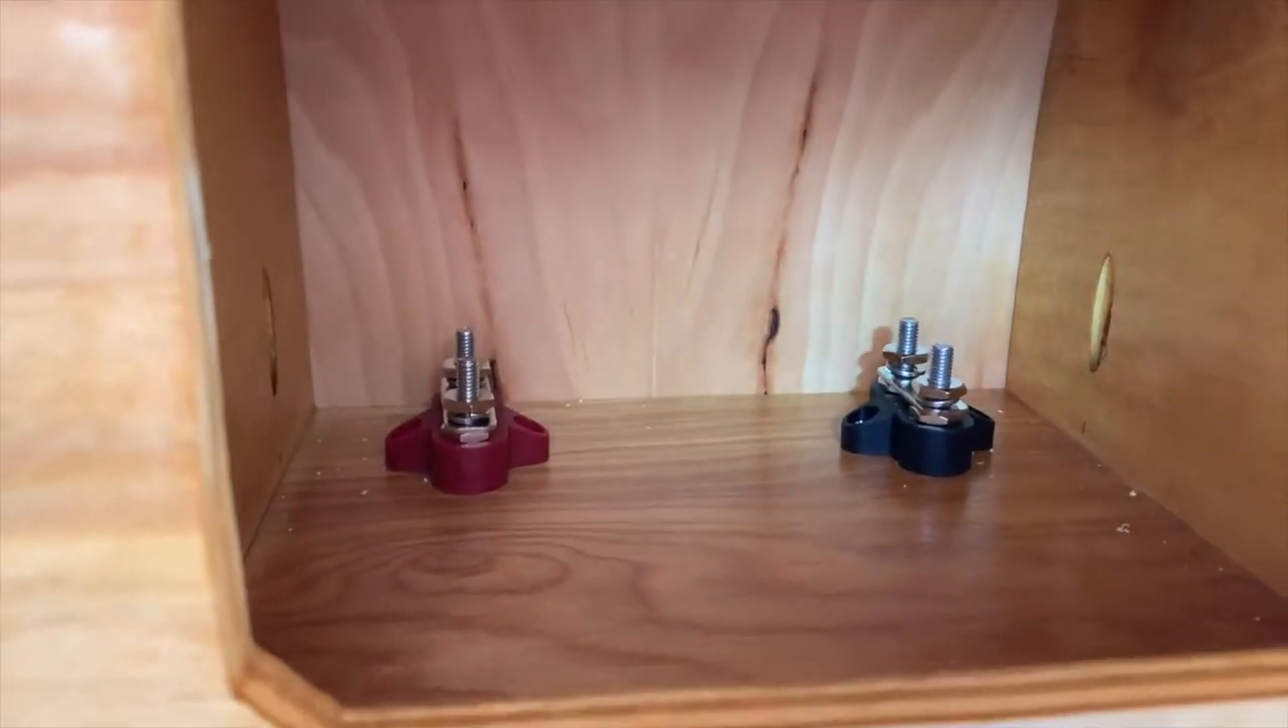Okay i've got my two terminal posts um in and mounted and i'll be drilling the hole out in the back to bring the cables in.